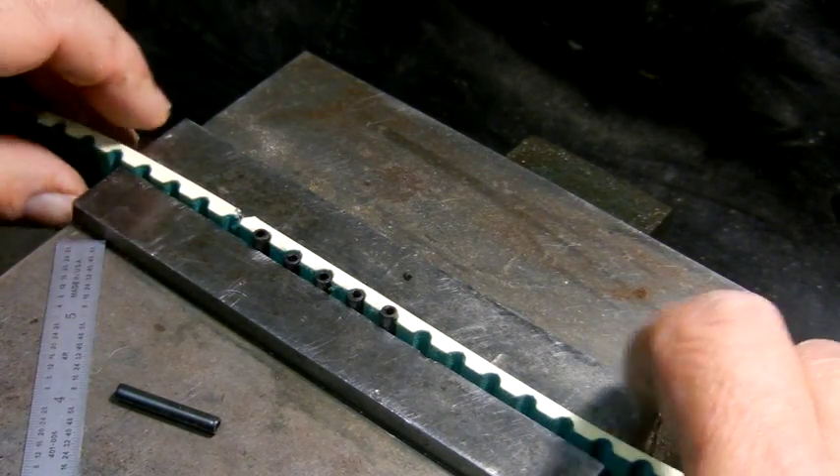What I've done here is I've used these roll pins to go in between the belt in the slot for the cog there and that's lining up the two sections of belt.